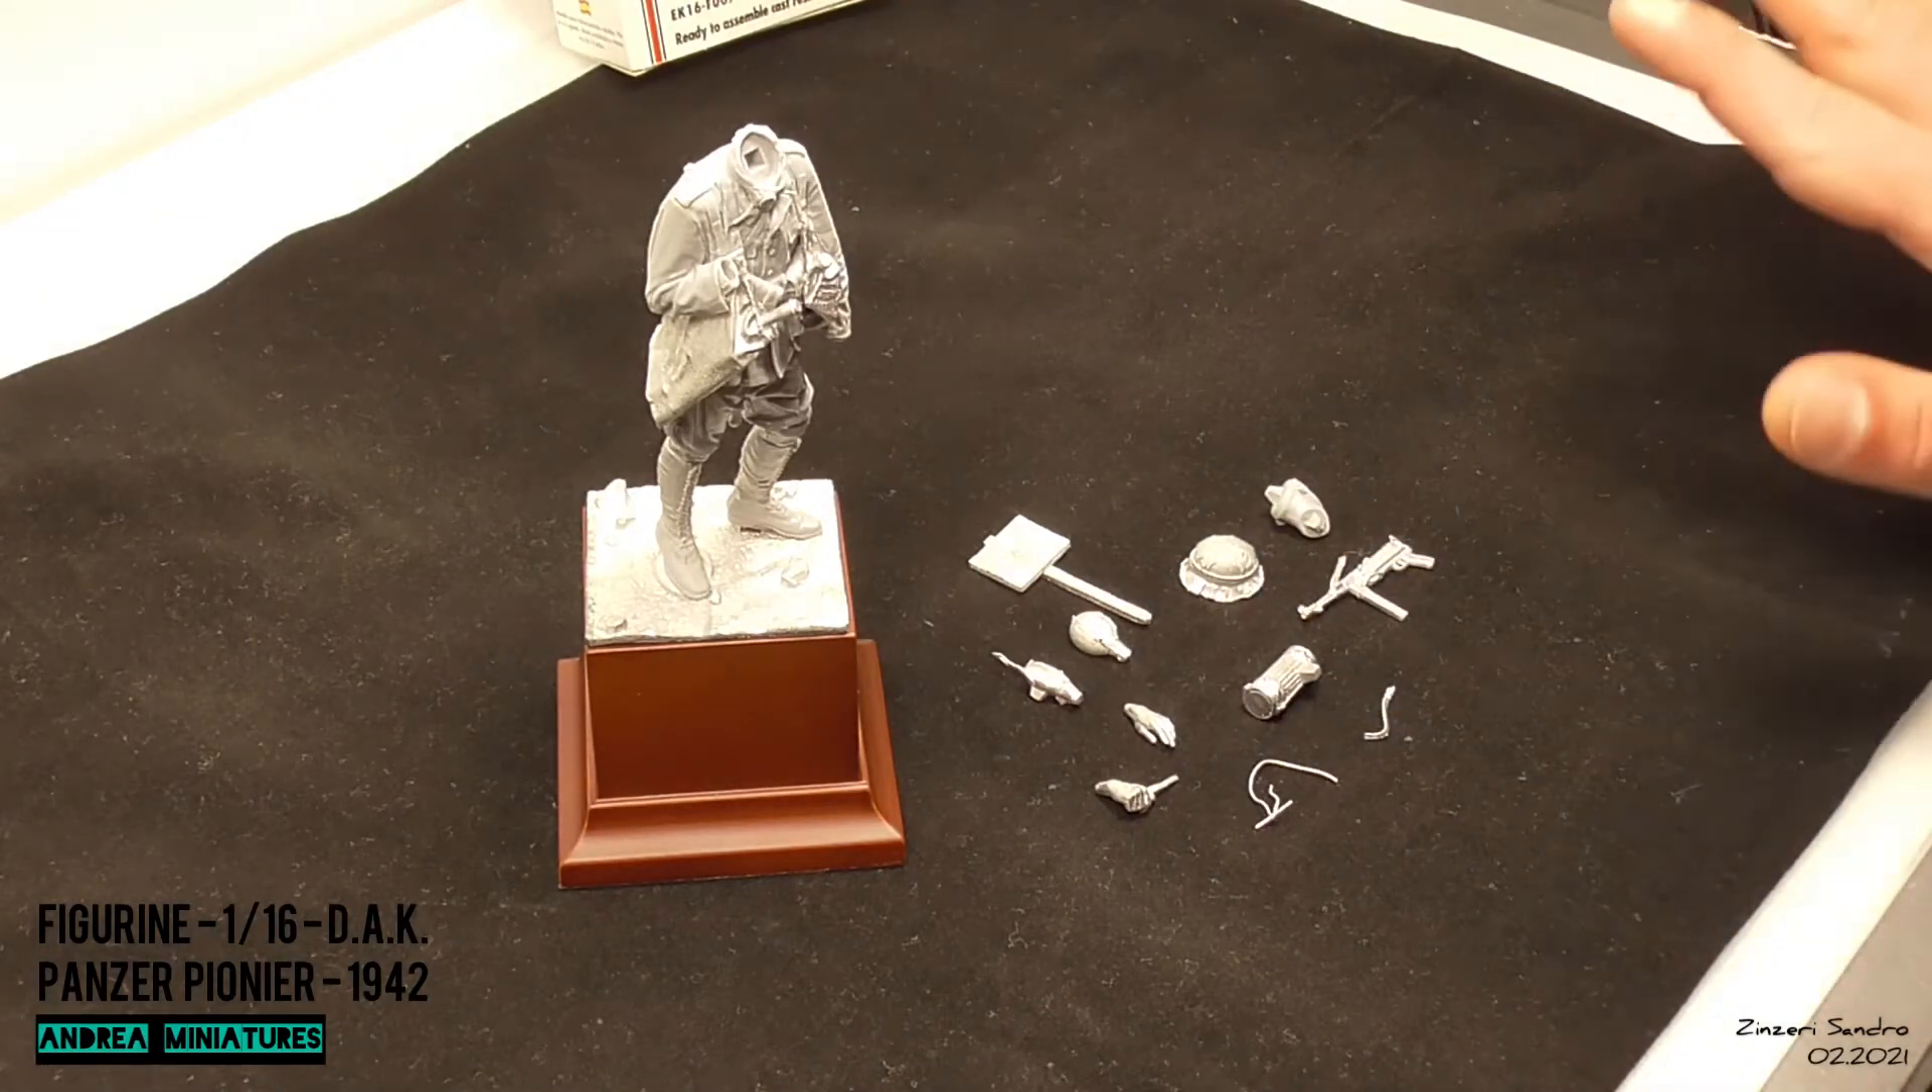Donc là, on voit un certain nombre de pièces que je n'ai pas mis sur la figurine.